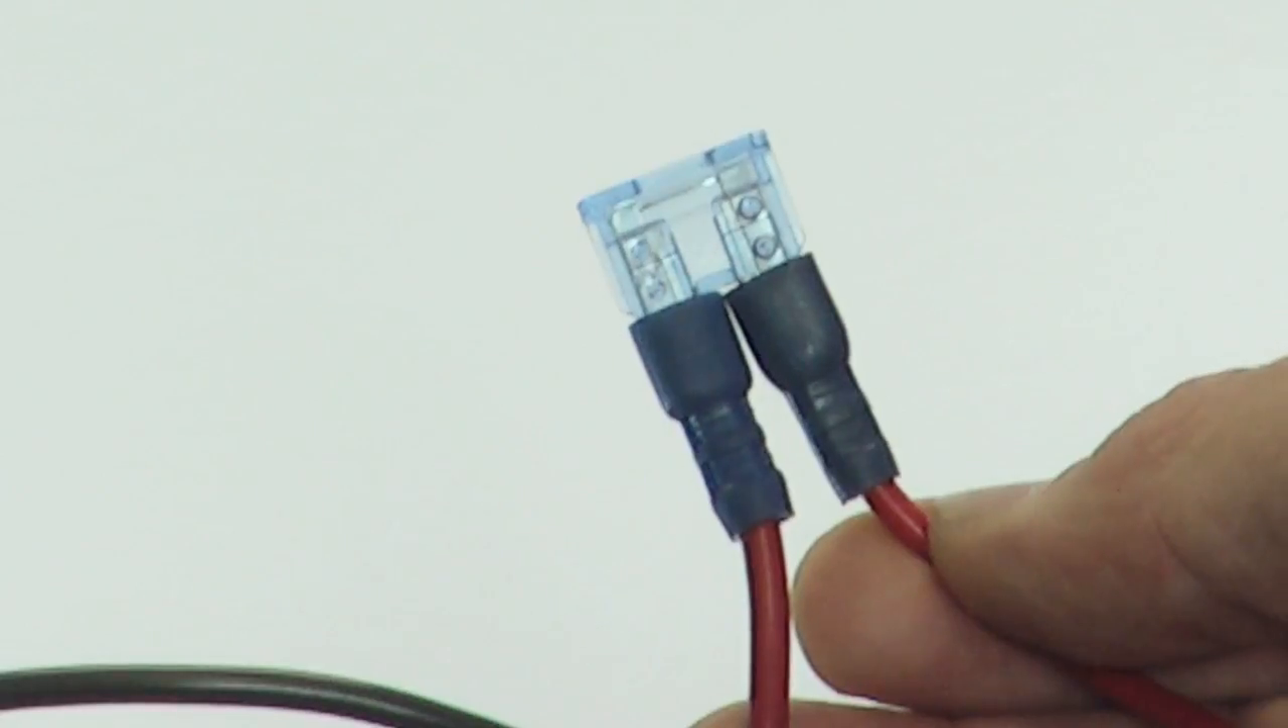And again for safety, I've got a 15 amp fuse on the positive side.